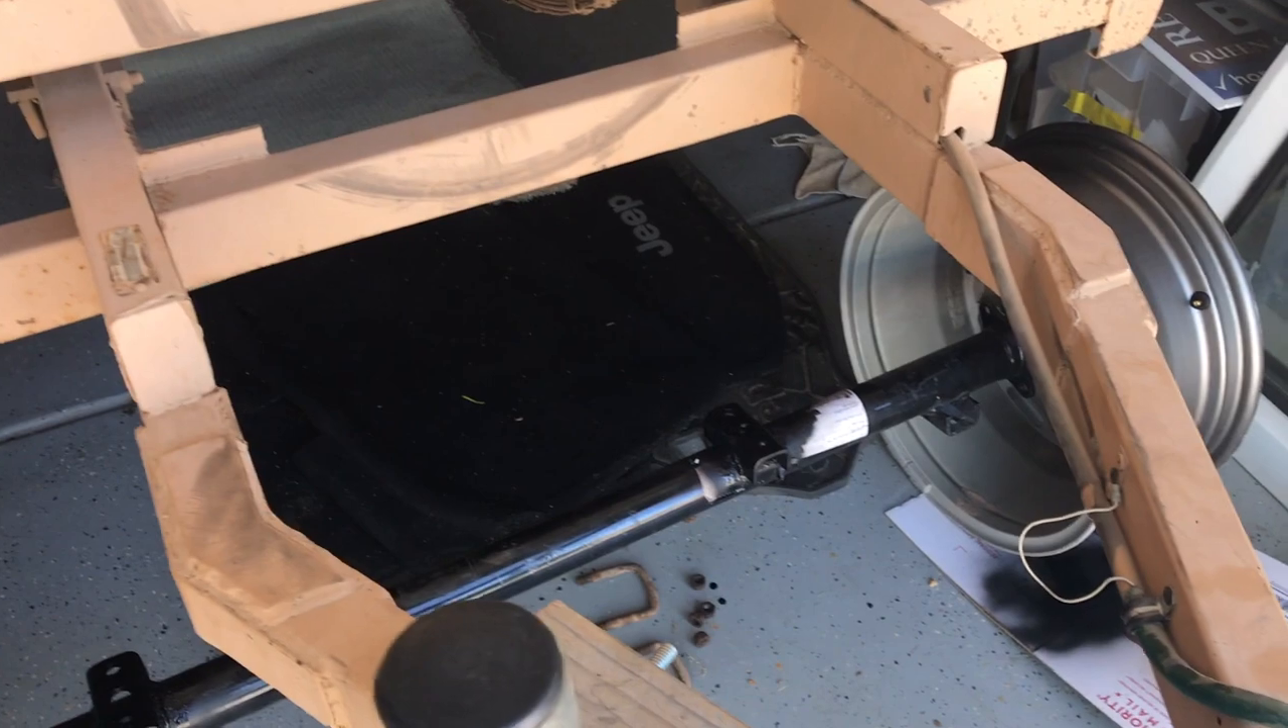So I know what you're thinking, hey, there's no tires on those wheels.